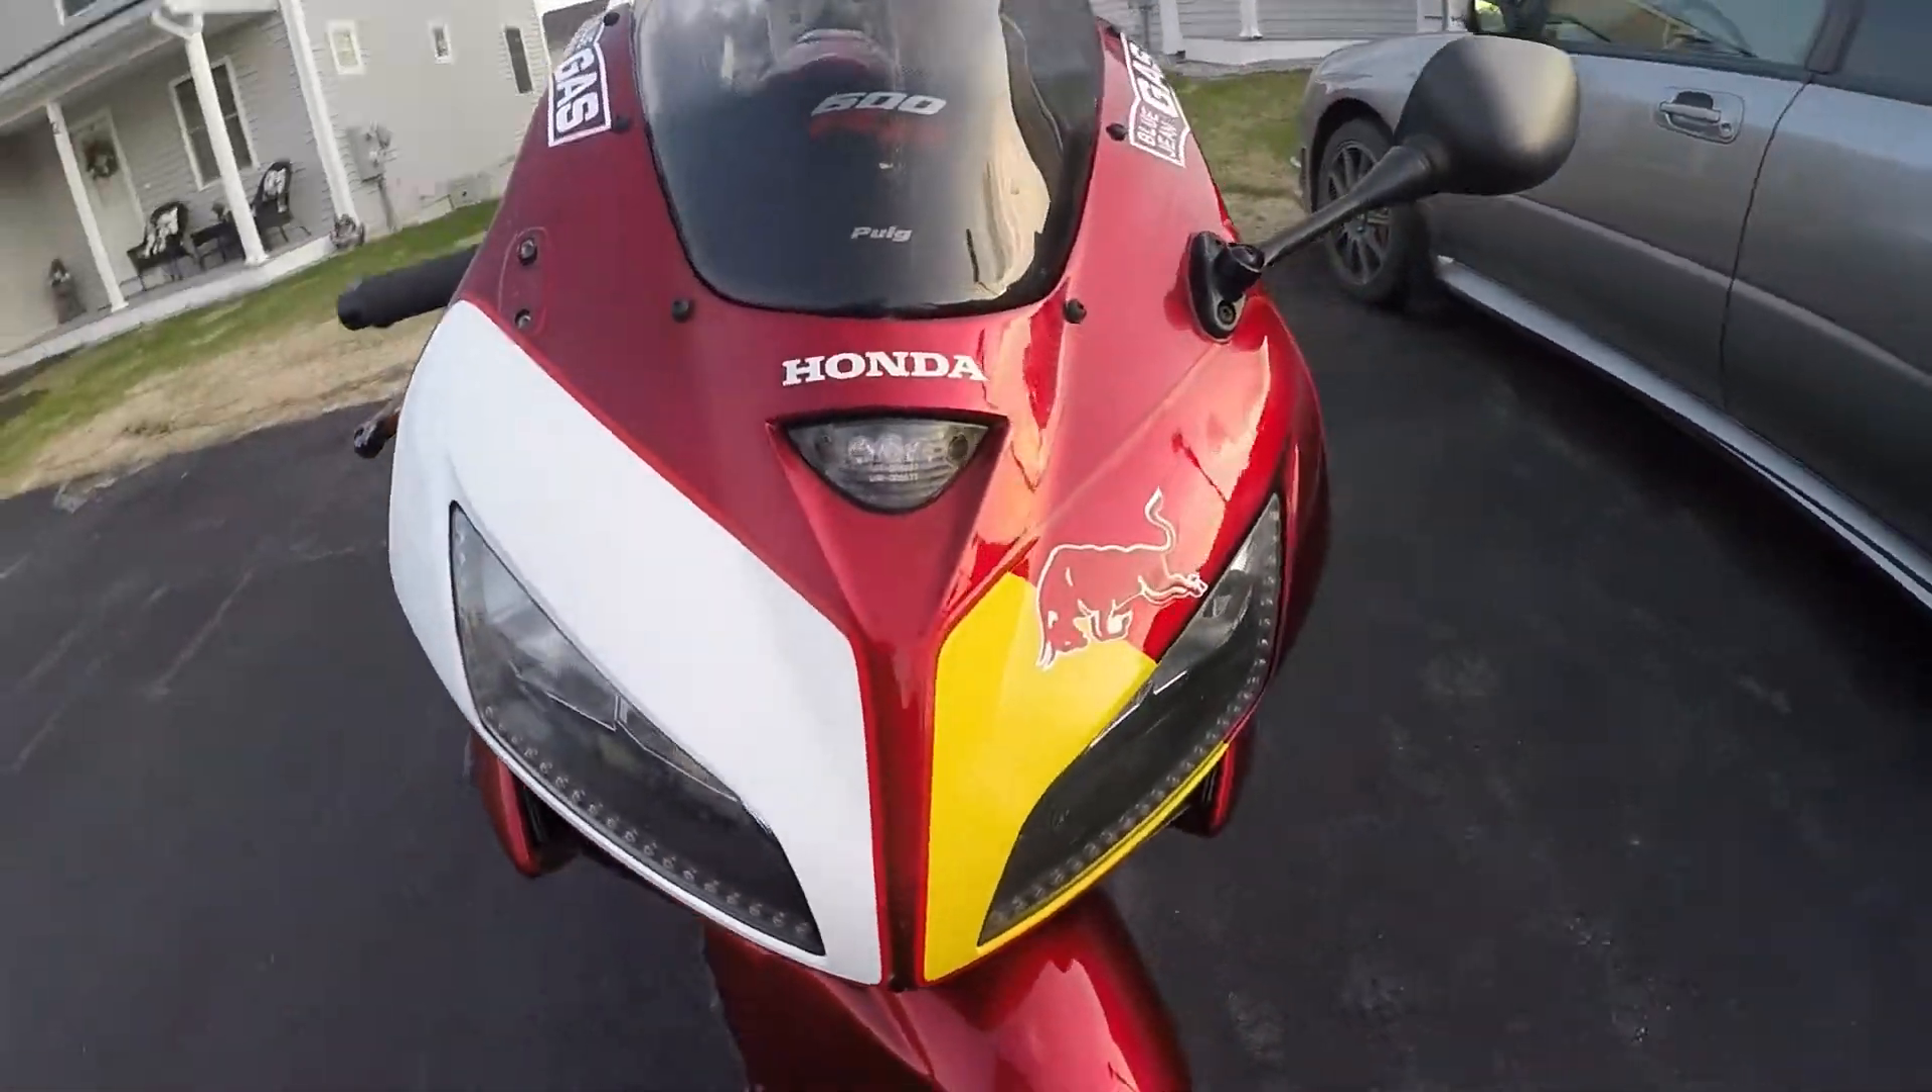And I don't have any gaps around the headlights at all. It fit really, really nice actually.